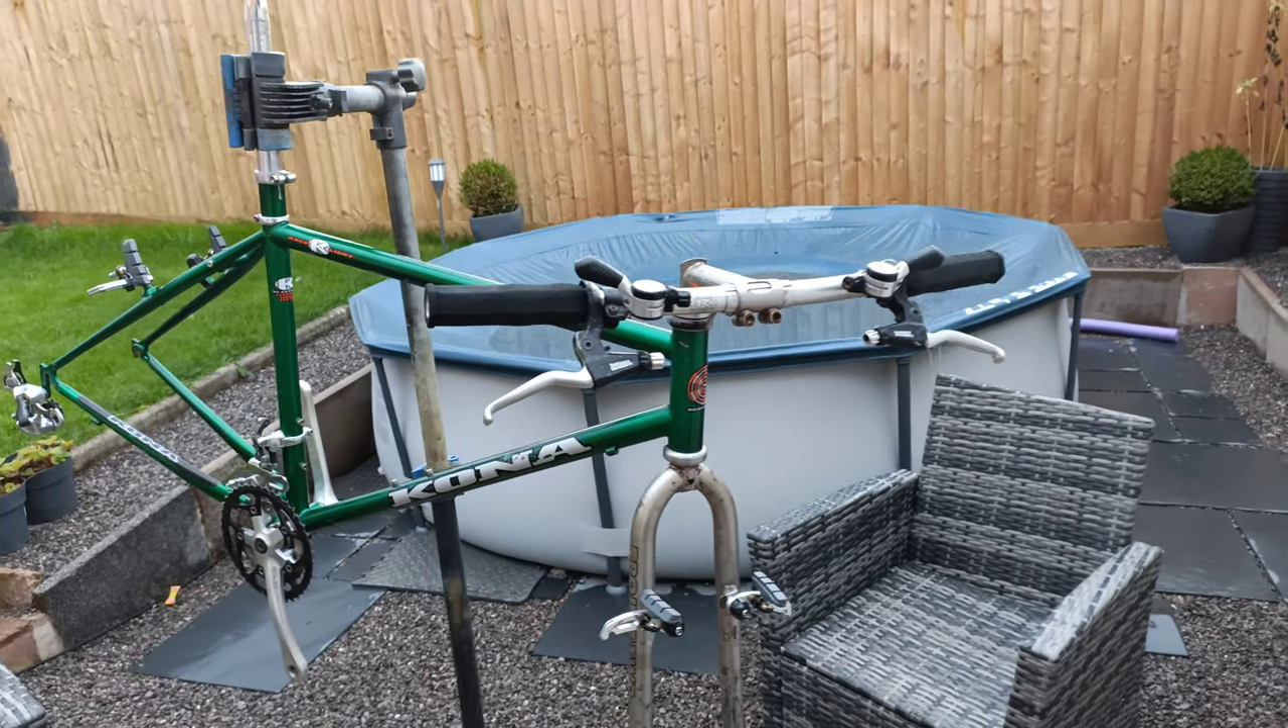Really glad I shaved those grips. Got those on.